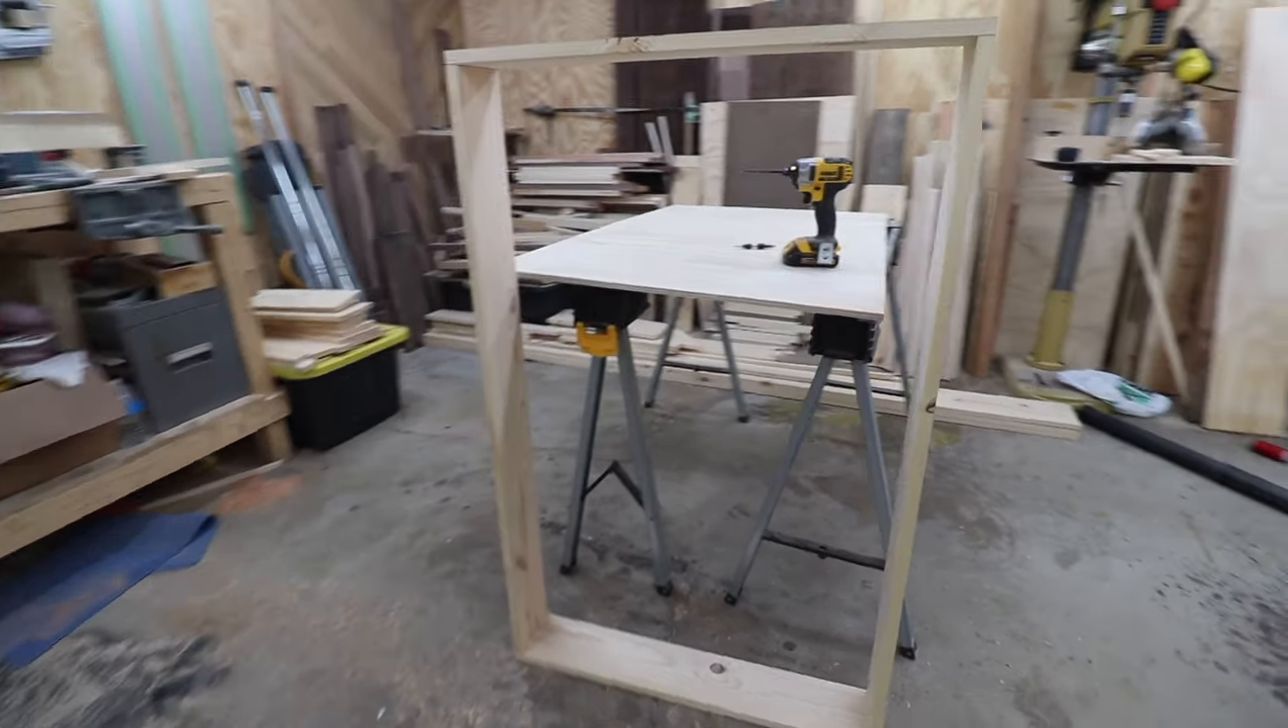Frame is built screwed together all ready to go for making the doors.